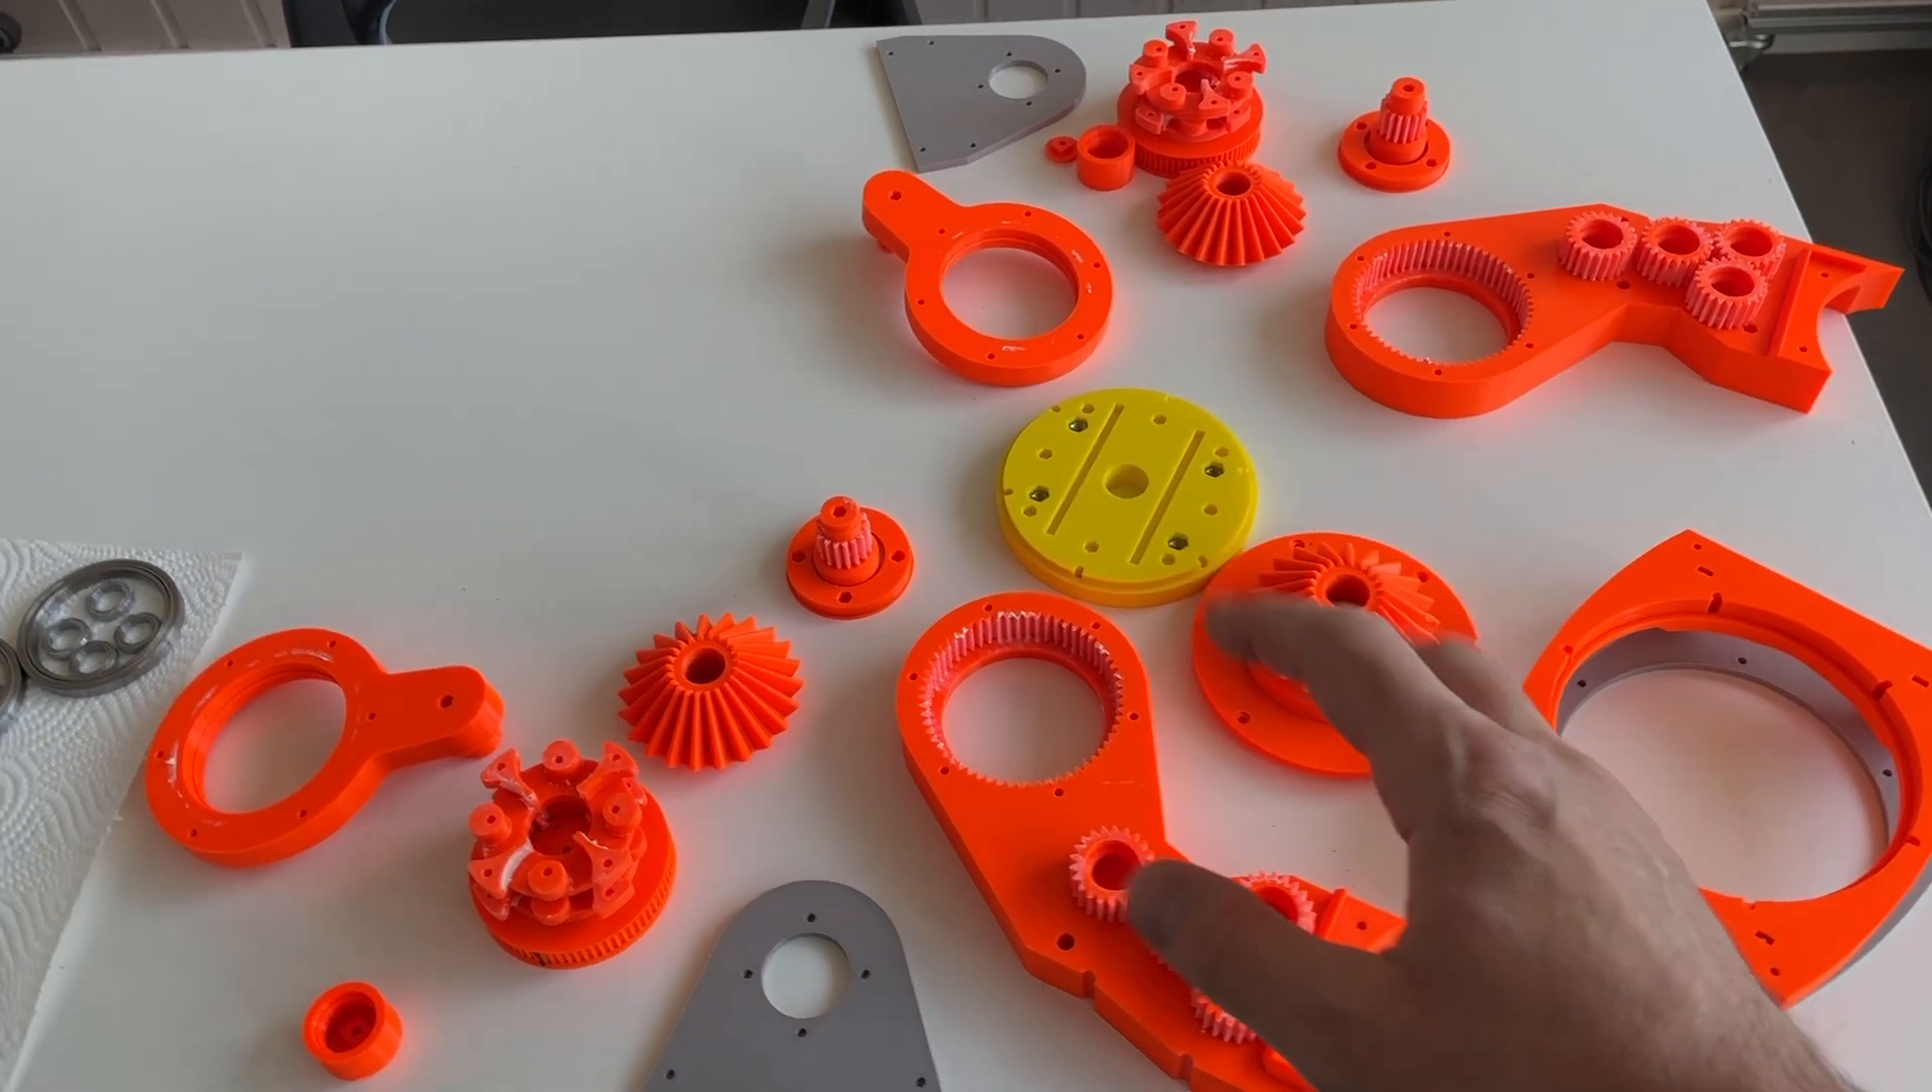I have disassembled completely this module.